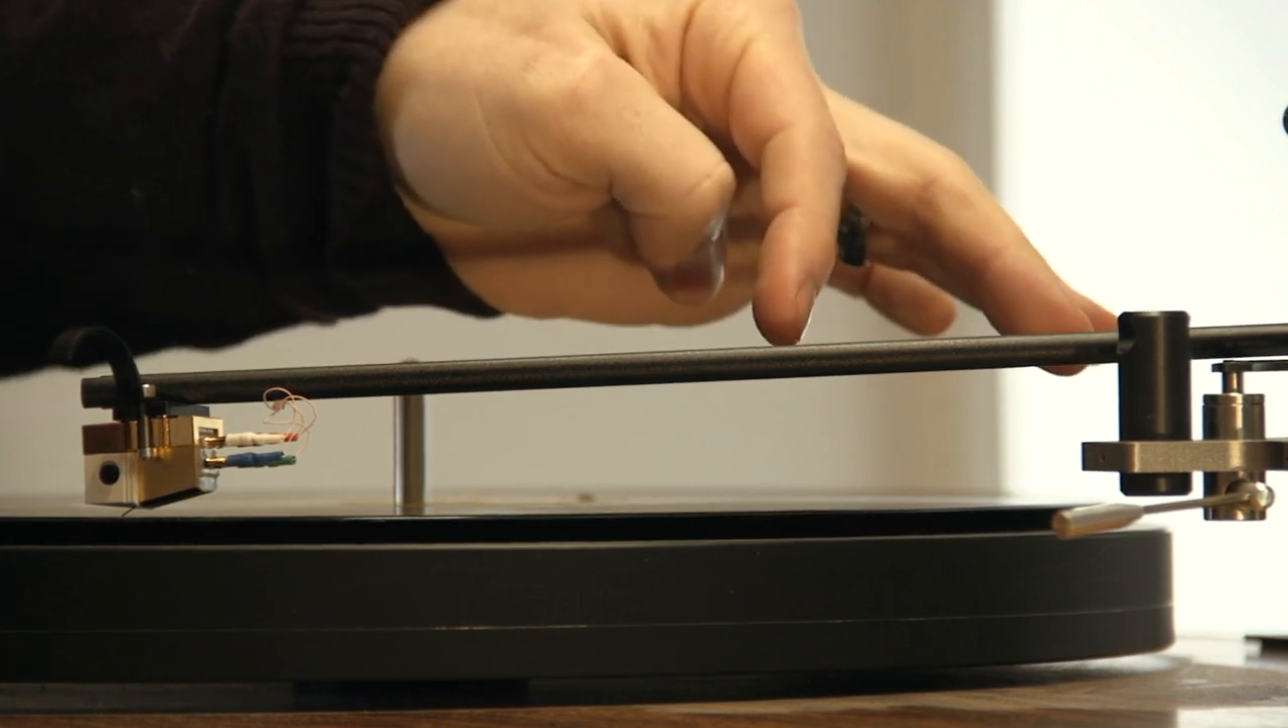You can see that the tone arm isn't parallel to the surface of the record and that's what we want to adjust.